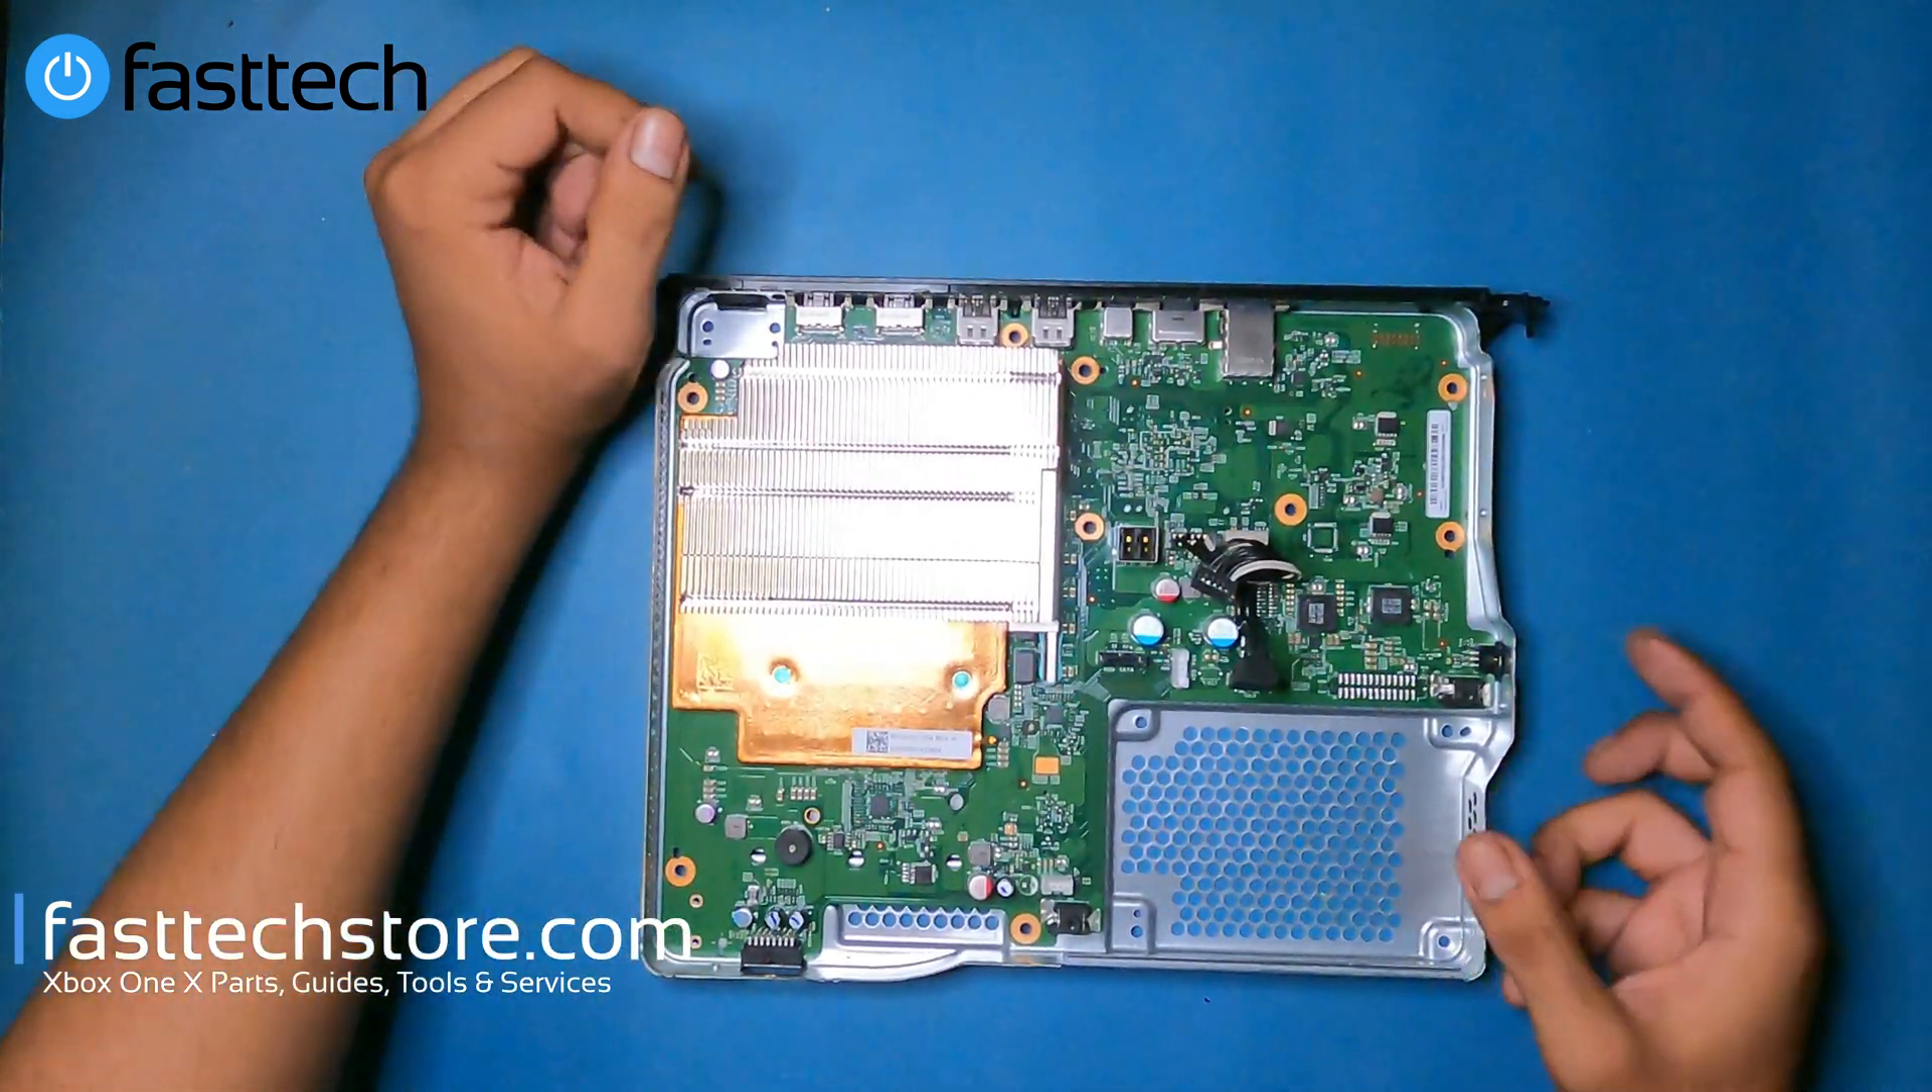We get the power supply out of the way and now we're down to the motherboard.